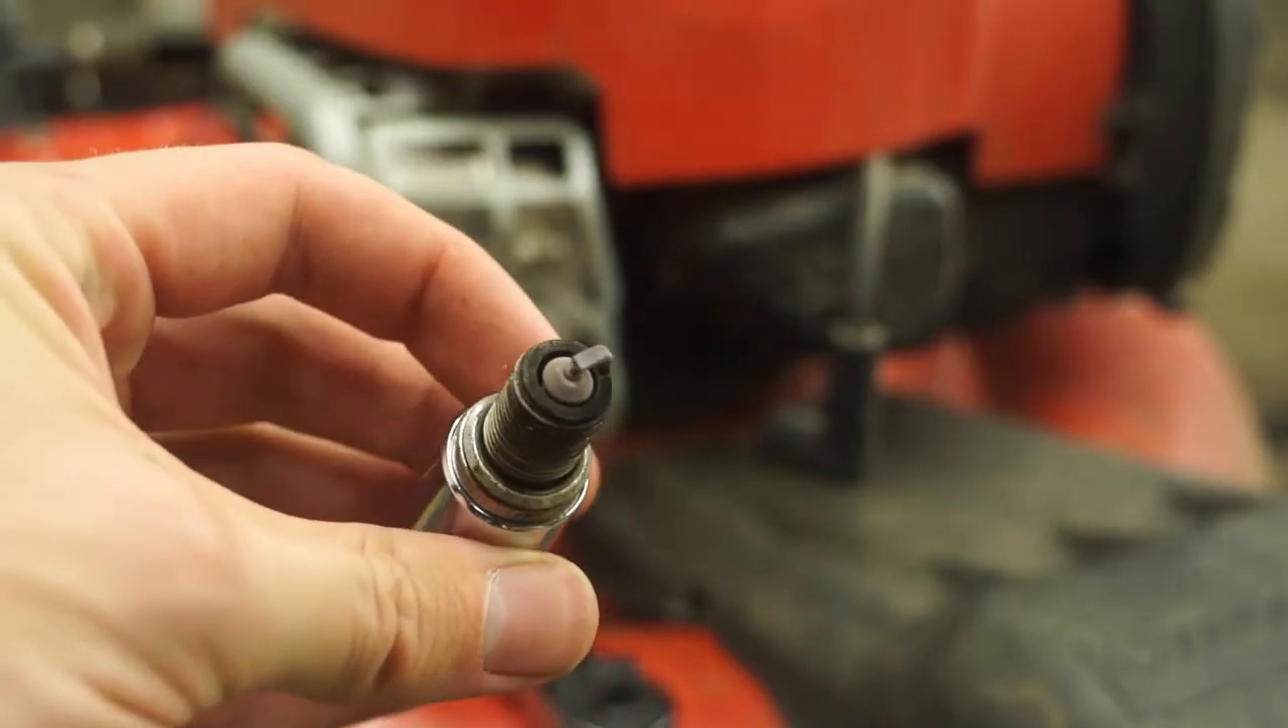And there we go out comes the plug.